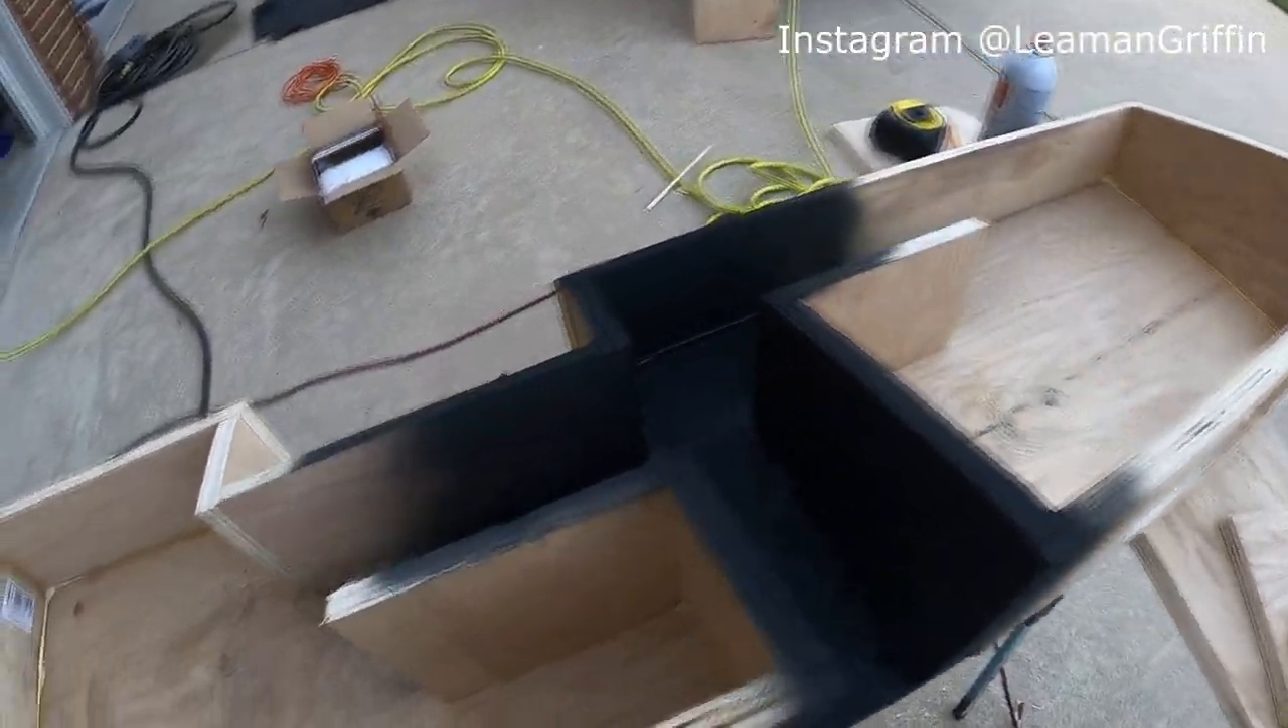We pretty much got the box done we just have to put the top on it.